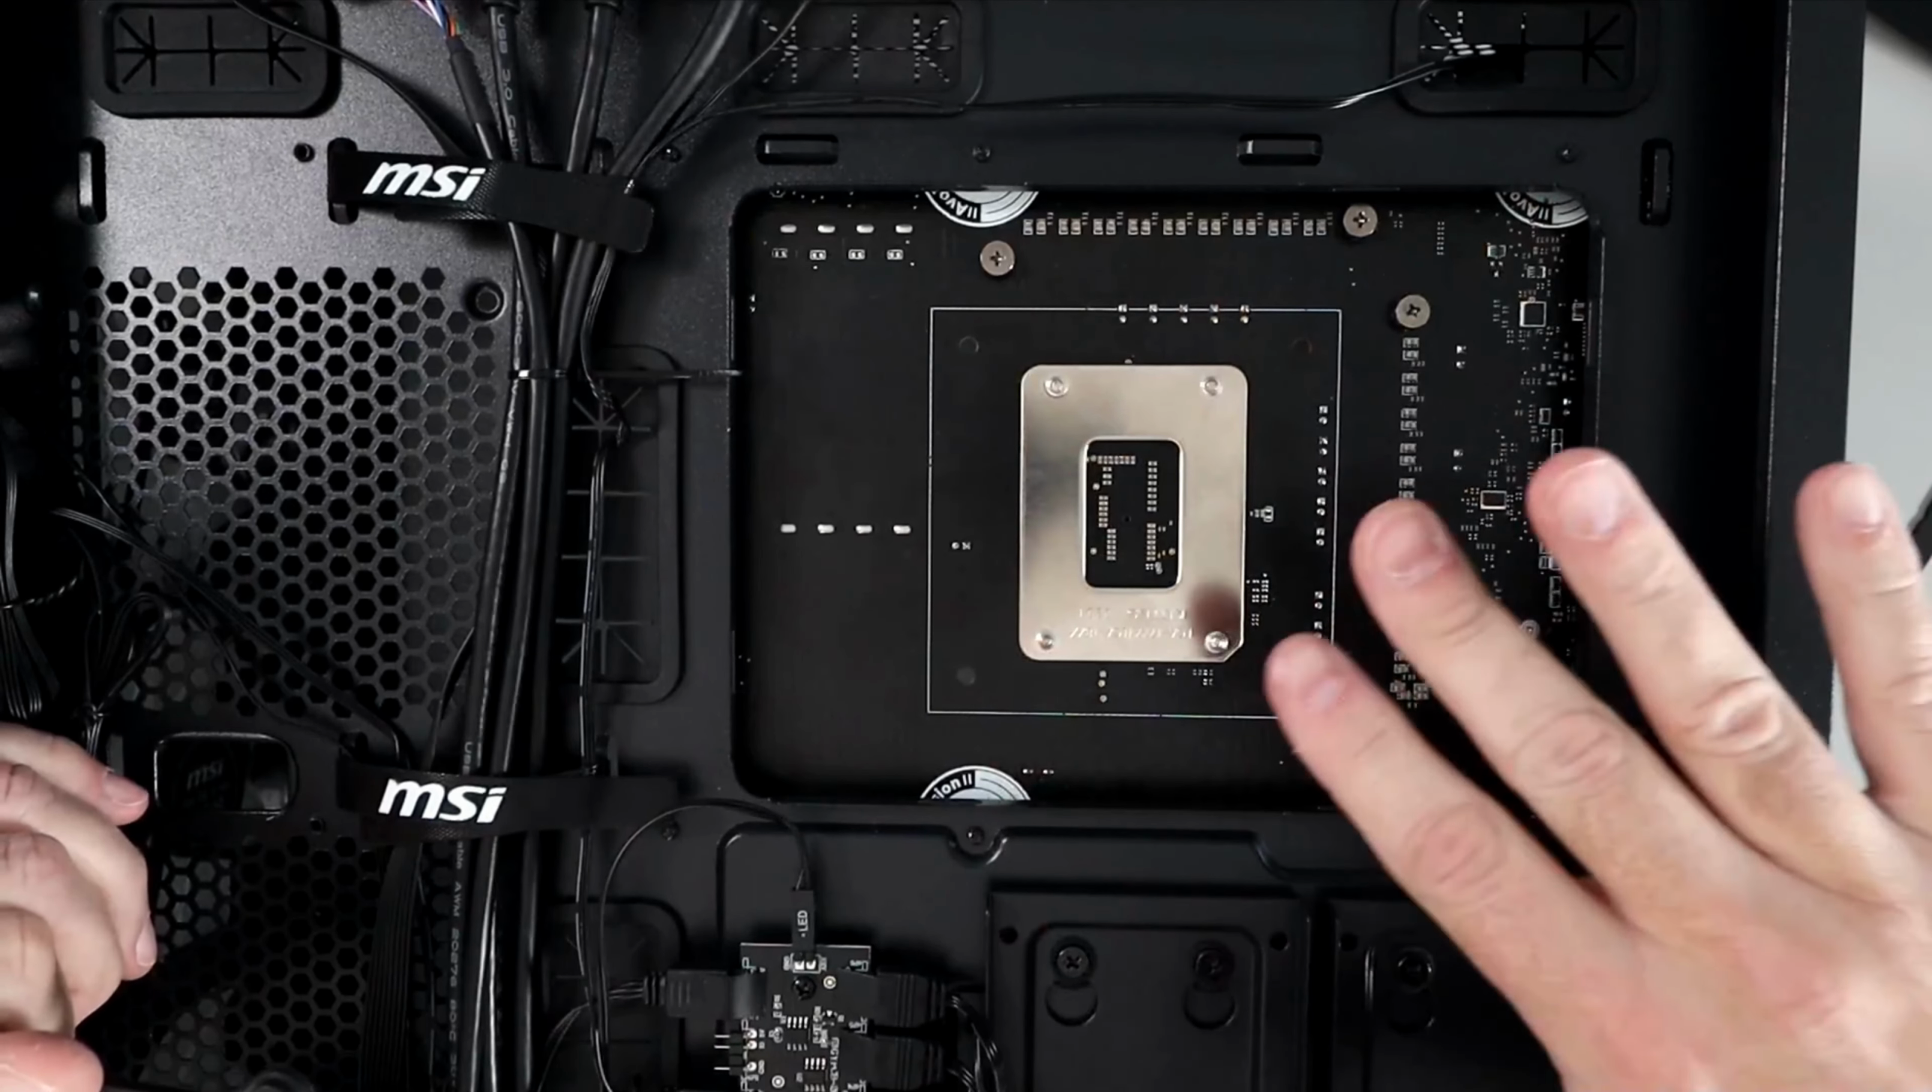So I've got the covers off of my pc case here and my motherboards actually installed in my pc case.